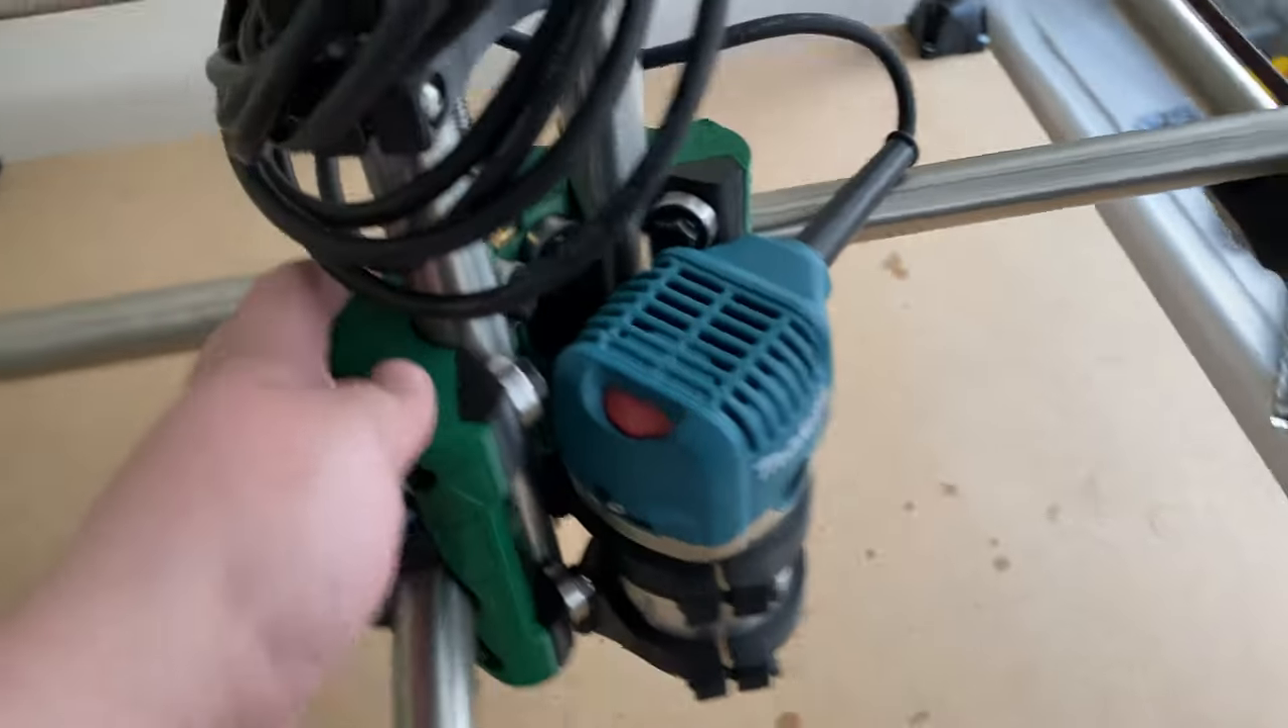I fixed the bracket orientation of the router and now I completely mounted the router there as well and I fixed the lead screw which means I cut it.